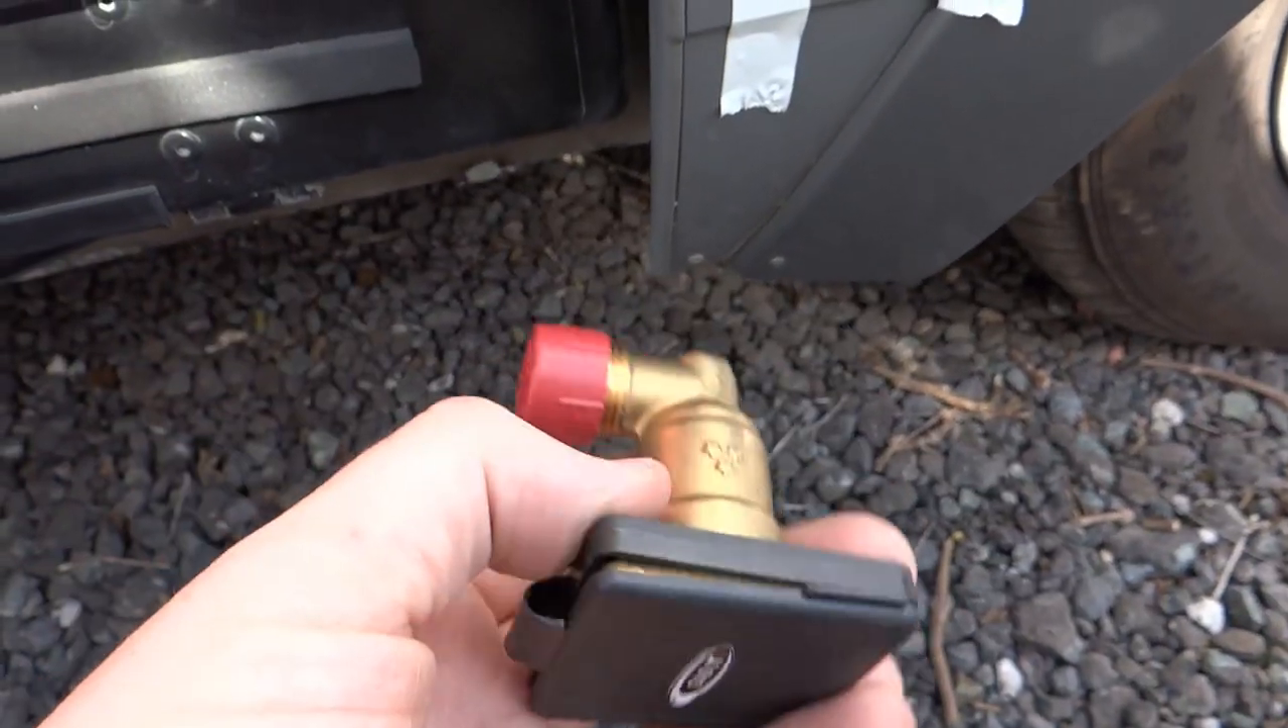I've just got to get the filler cap installed now.